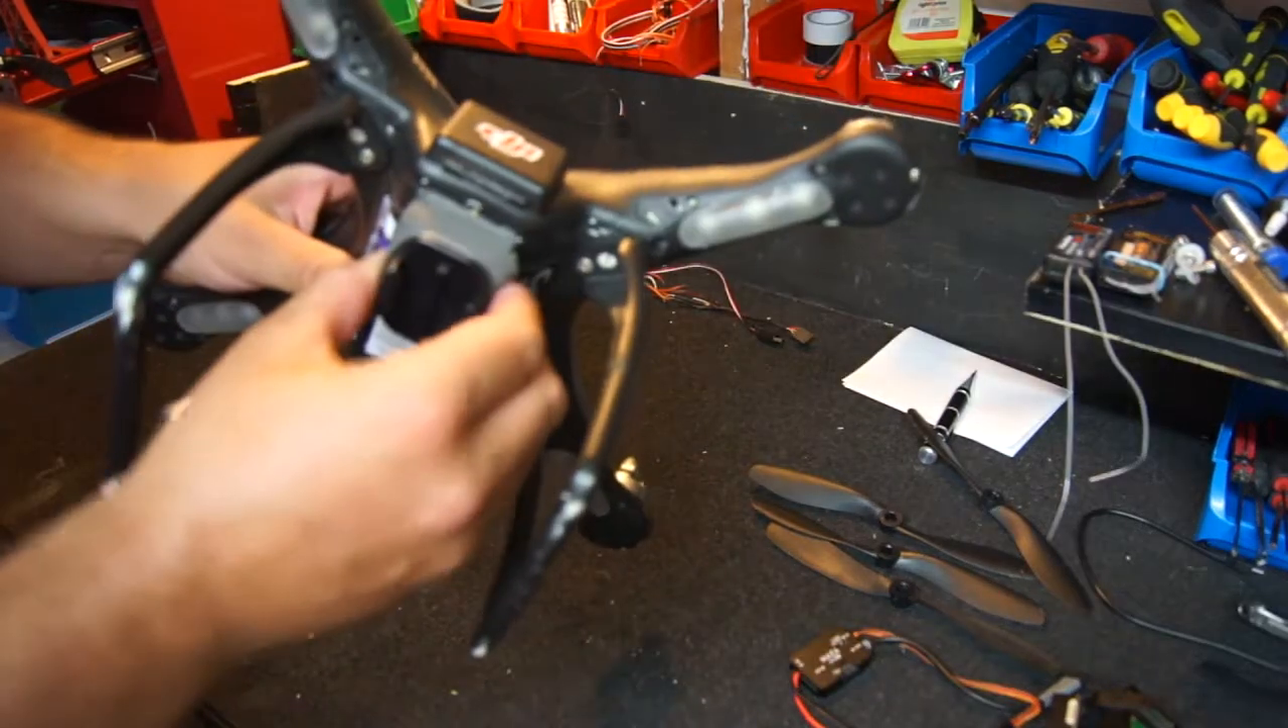Ok first step let's remove all the props ok that's done.